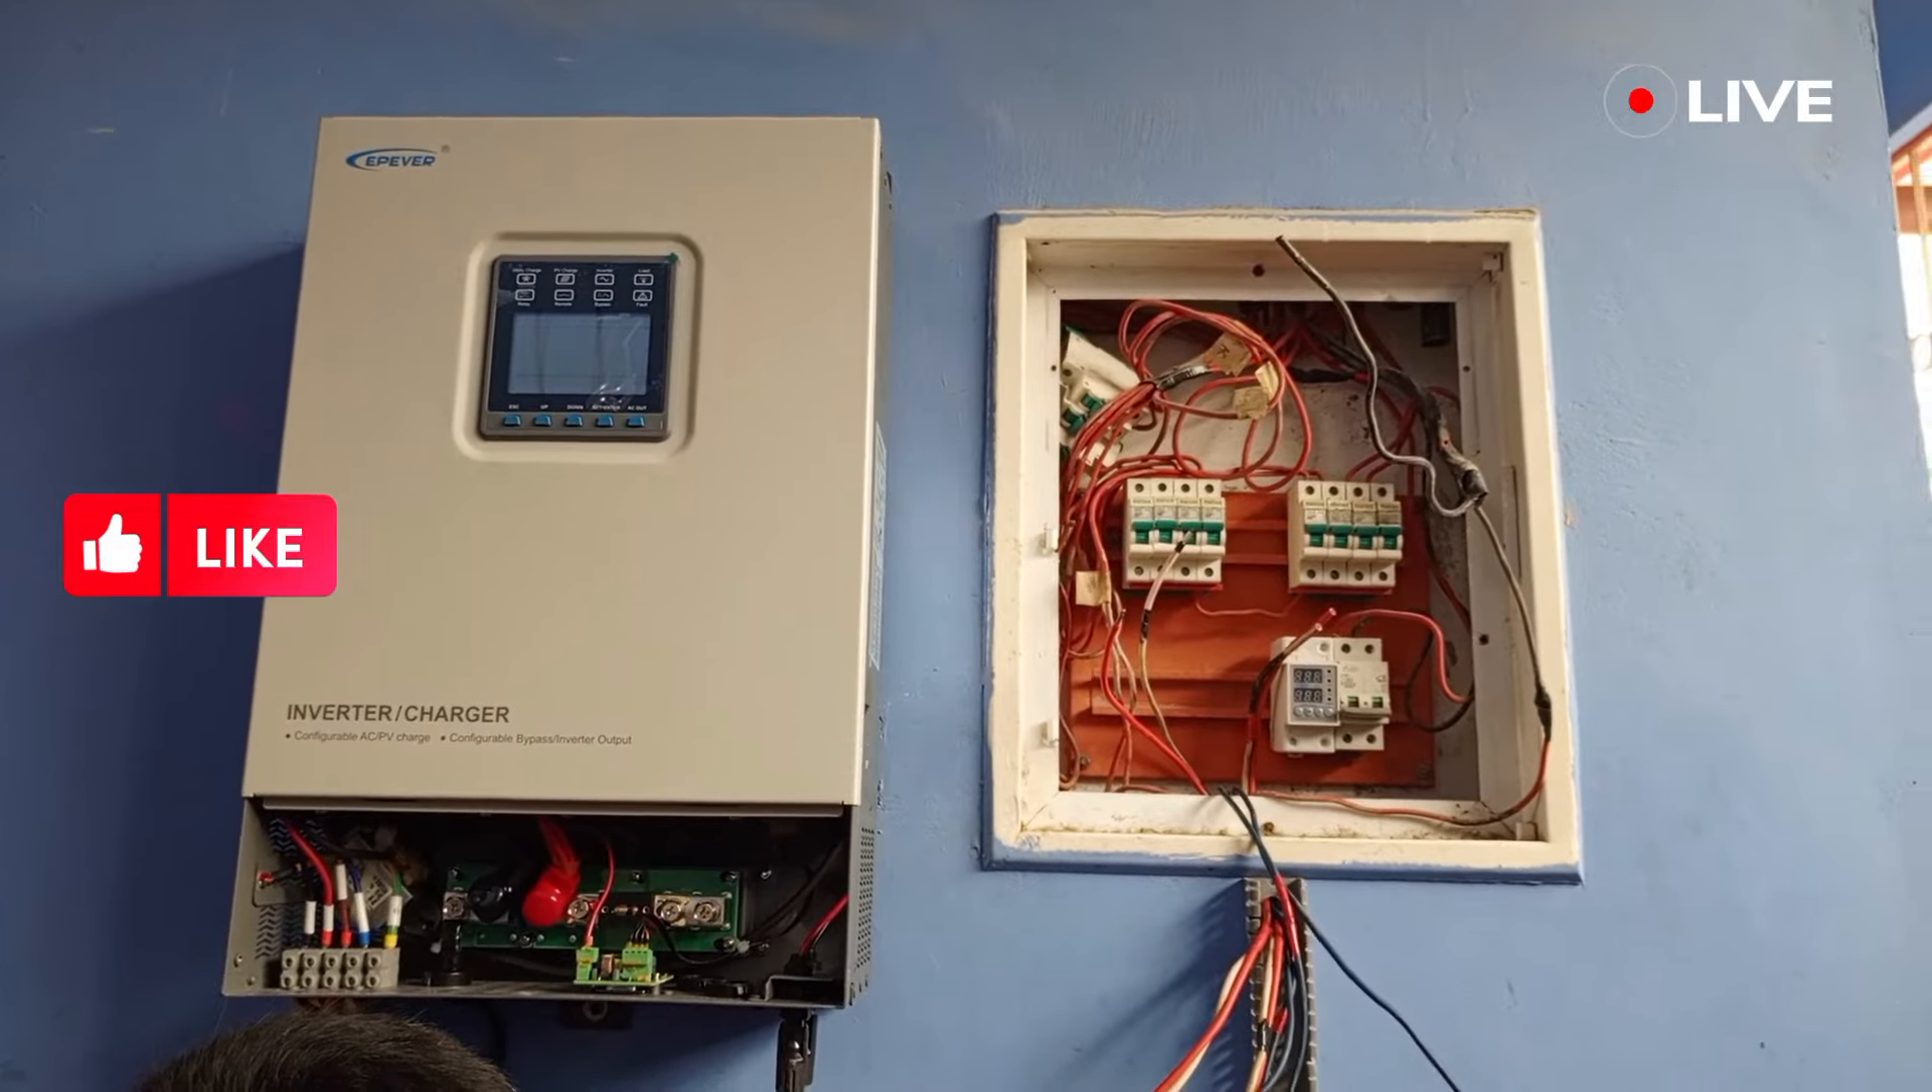ہمارا انورٹر جو ہے وہ دیوار پر آ چکا ہے اس کی وائرنگ کا کام جاری ہے۔